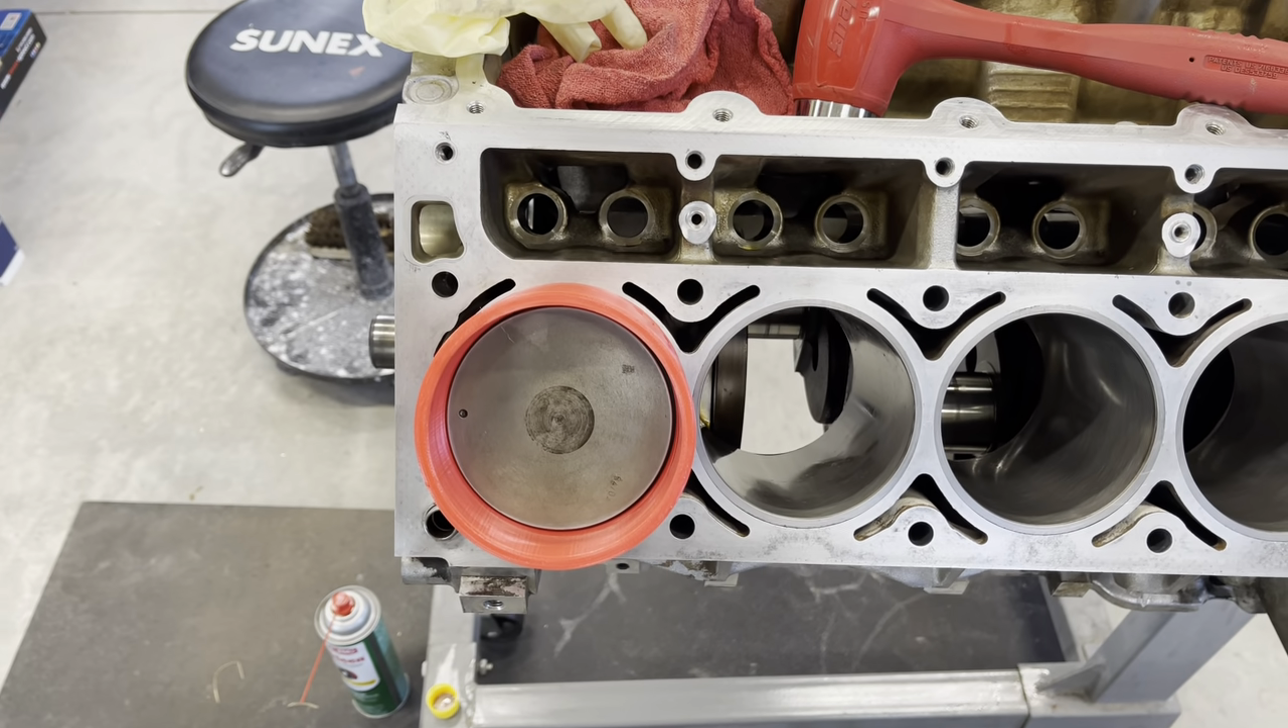As you can see i've got the number one piston started in number one cylinder i've got my piston ring compressor installed on here as well.